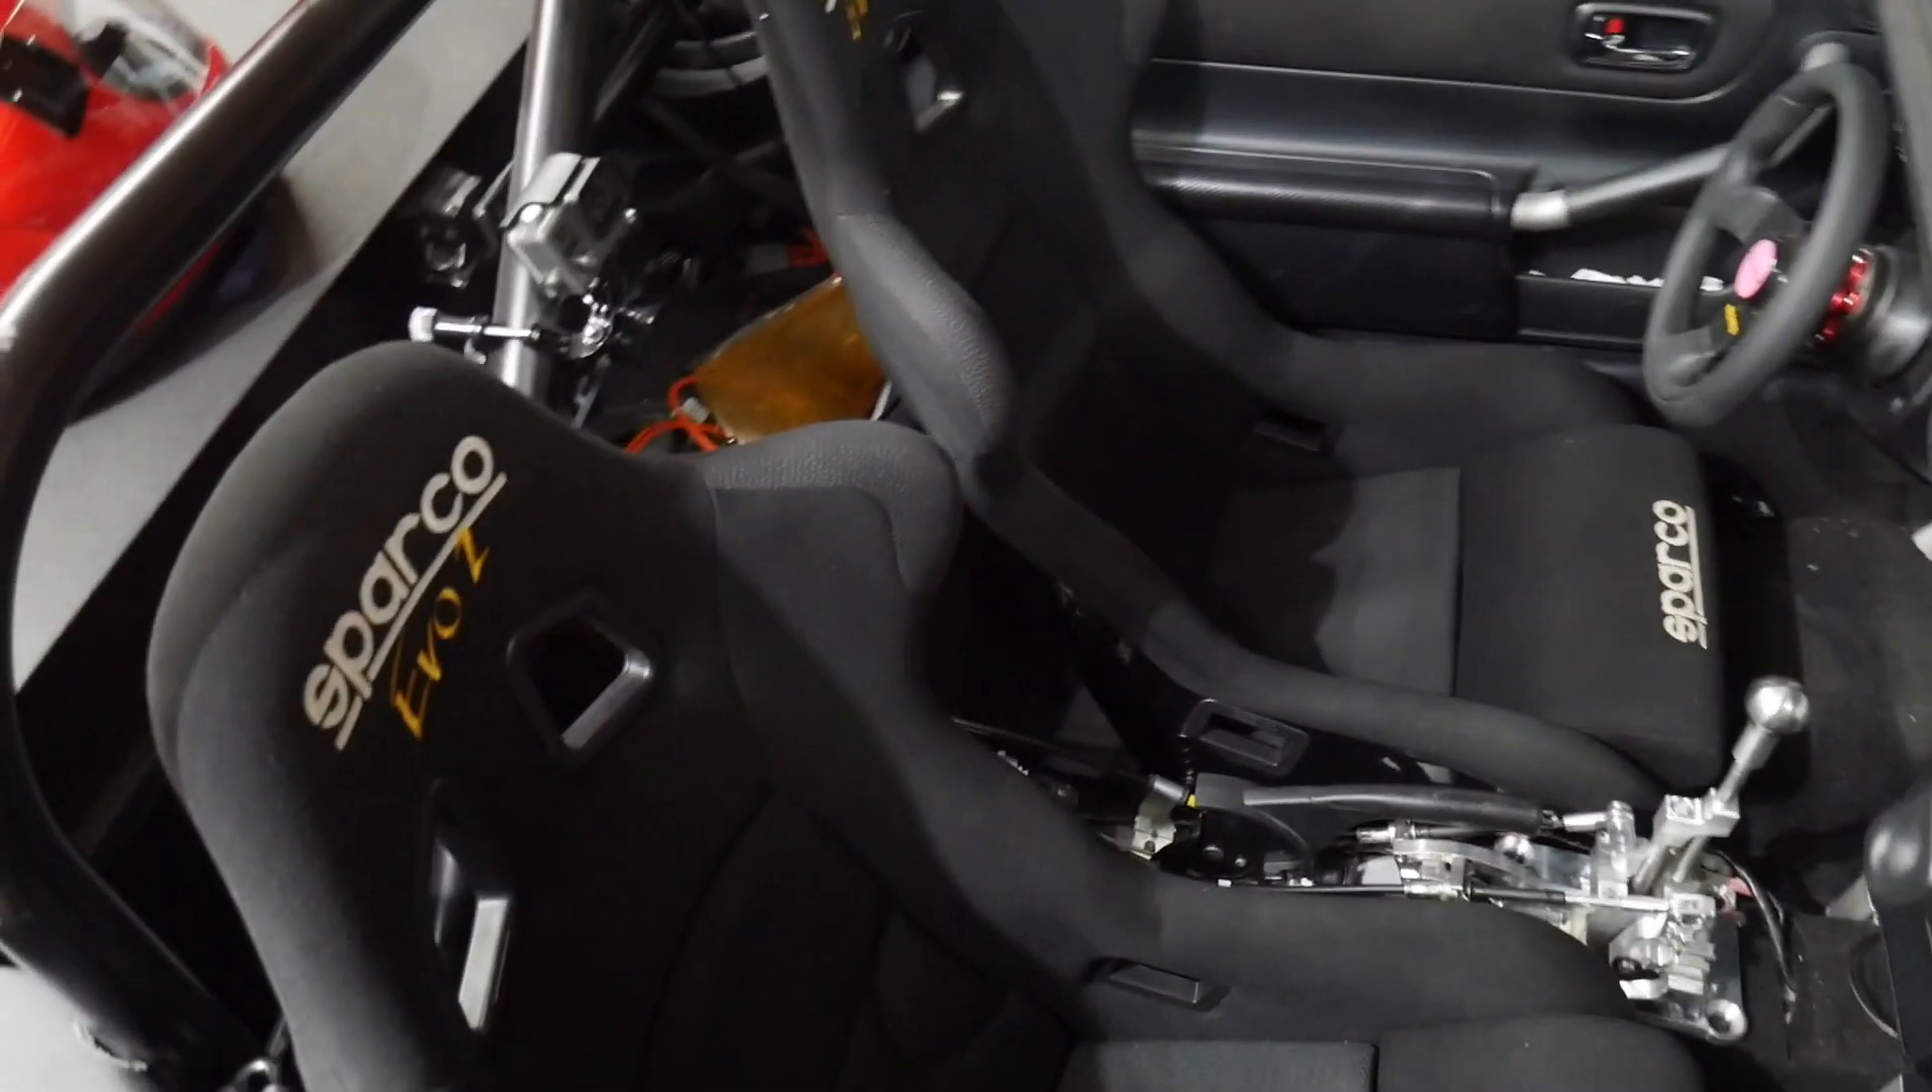All right guys so both seats are in and man this thing looks so good.